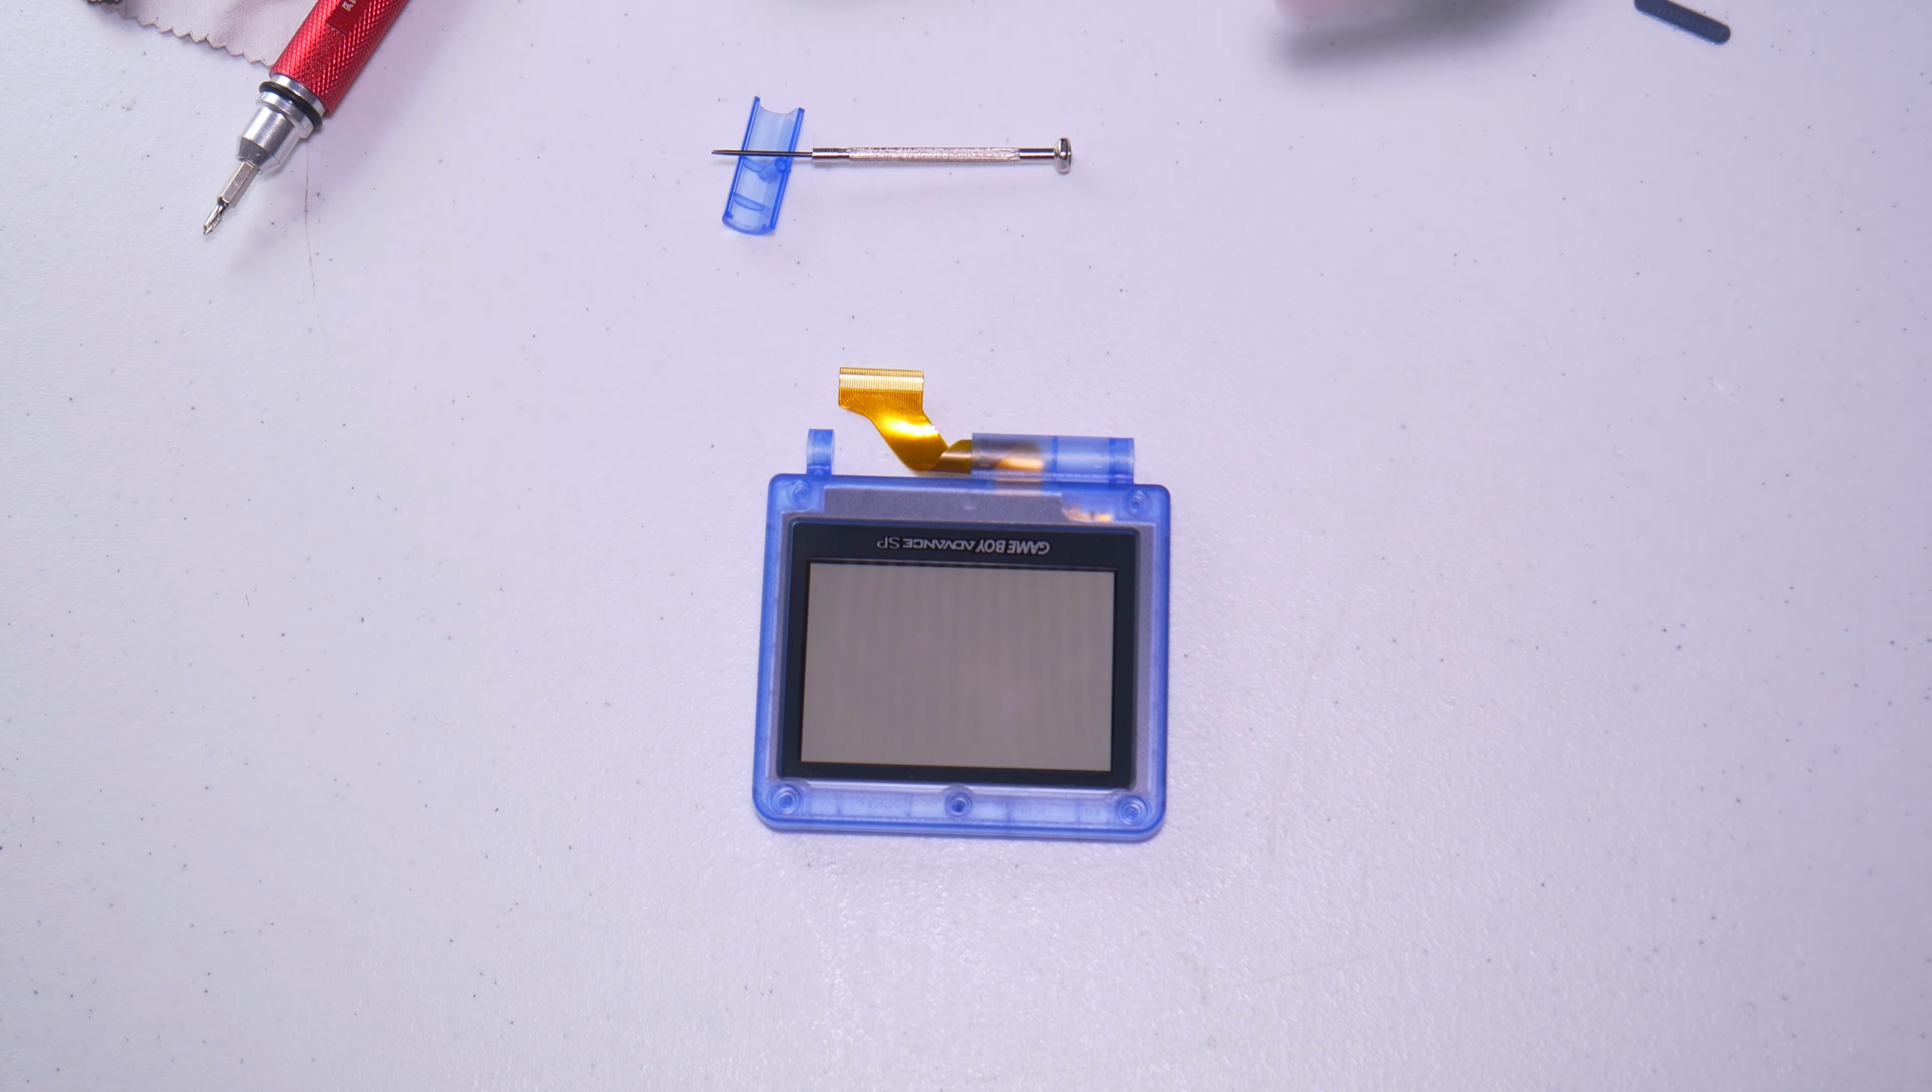Ya pusimos la pantalla dentro de la nueva carcasa.